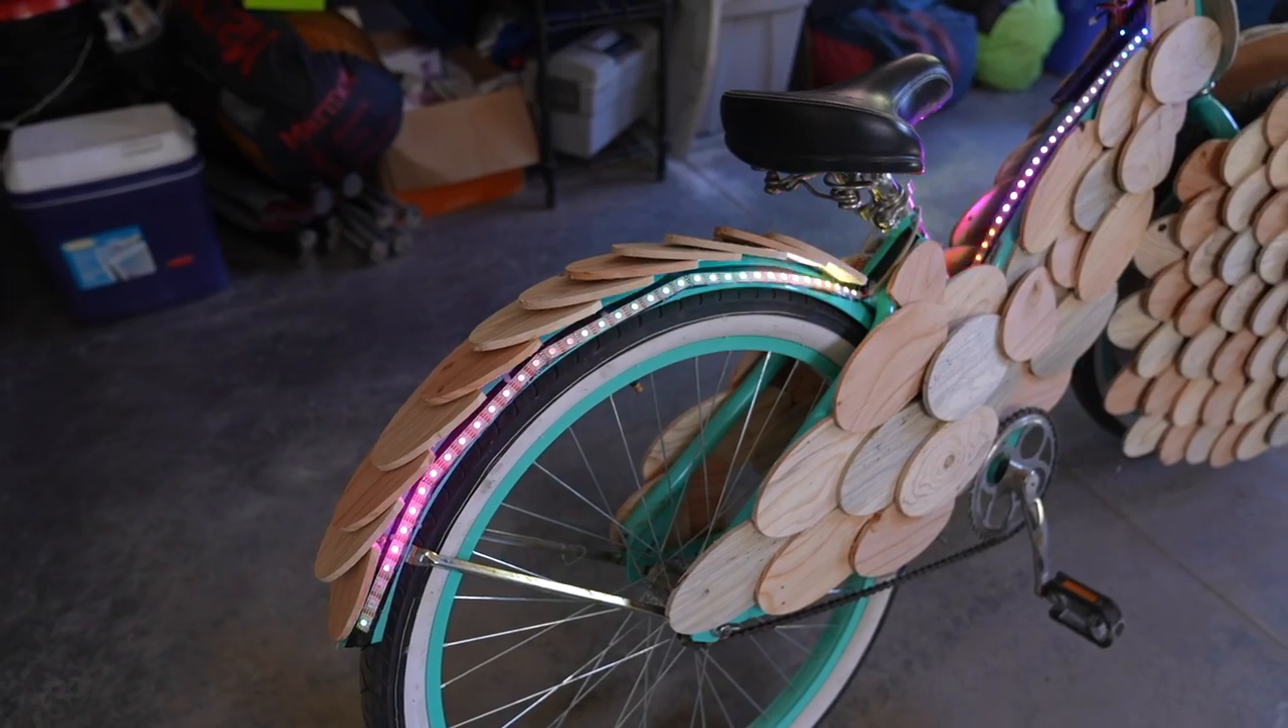I ended up having quite a few scales left over, and so I just found some creative placements for some of the extras, like along the back fender.